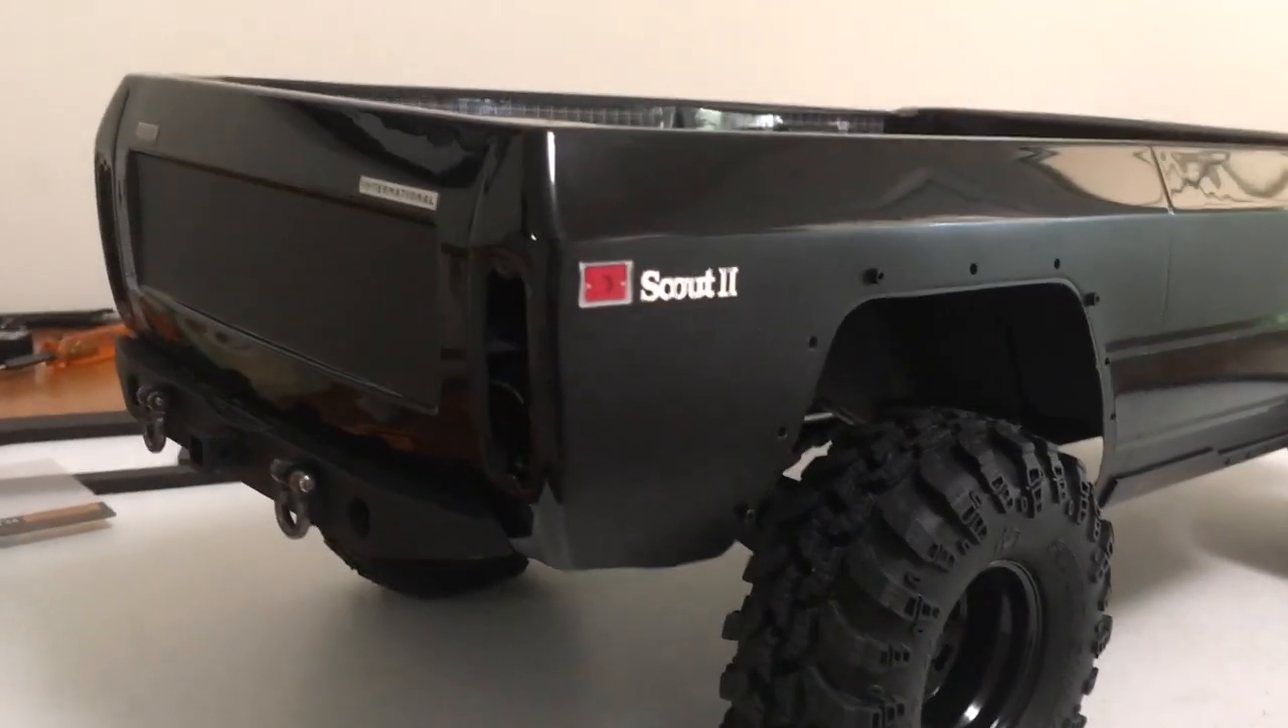Um i guess you saw the paint work but i started to get some of these metal emblems on and they're looking really sweet.